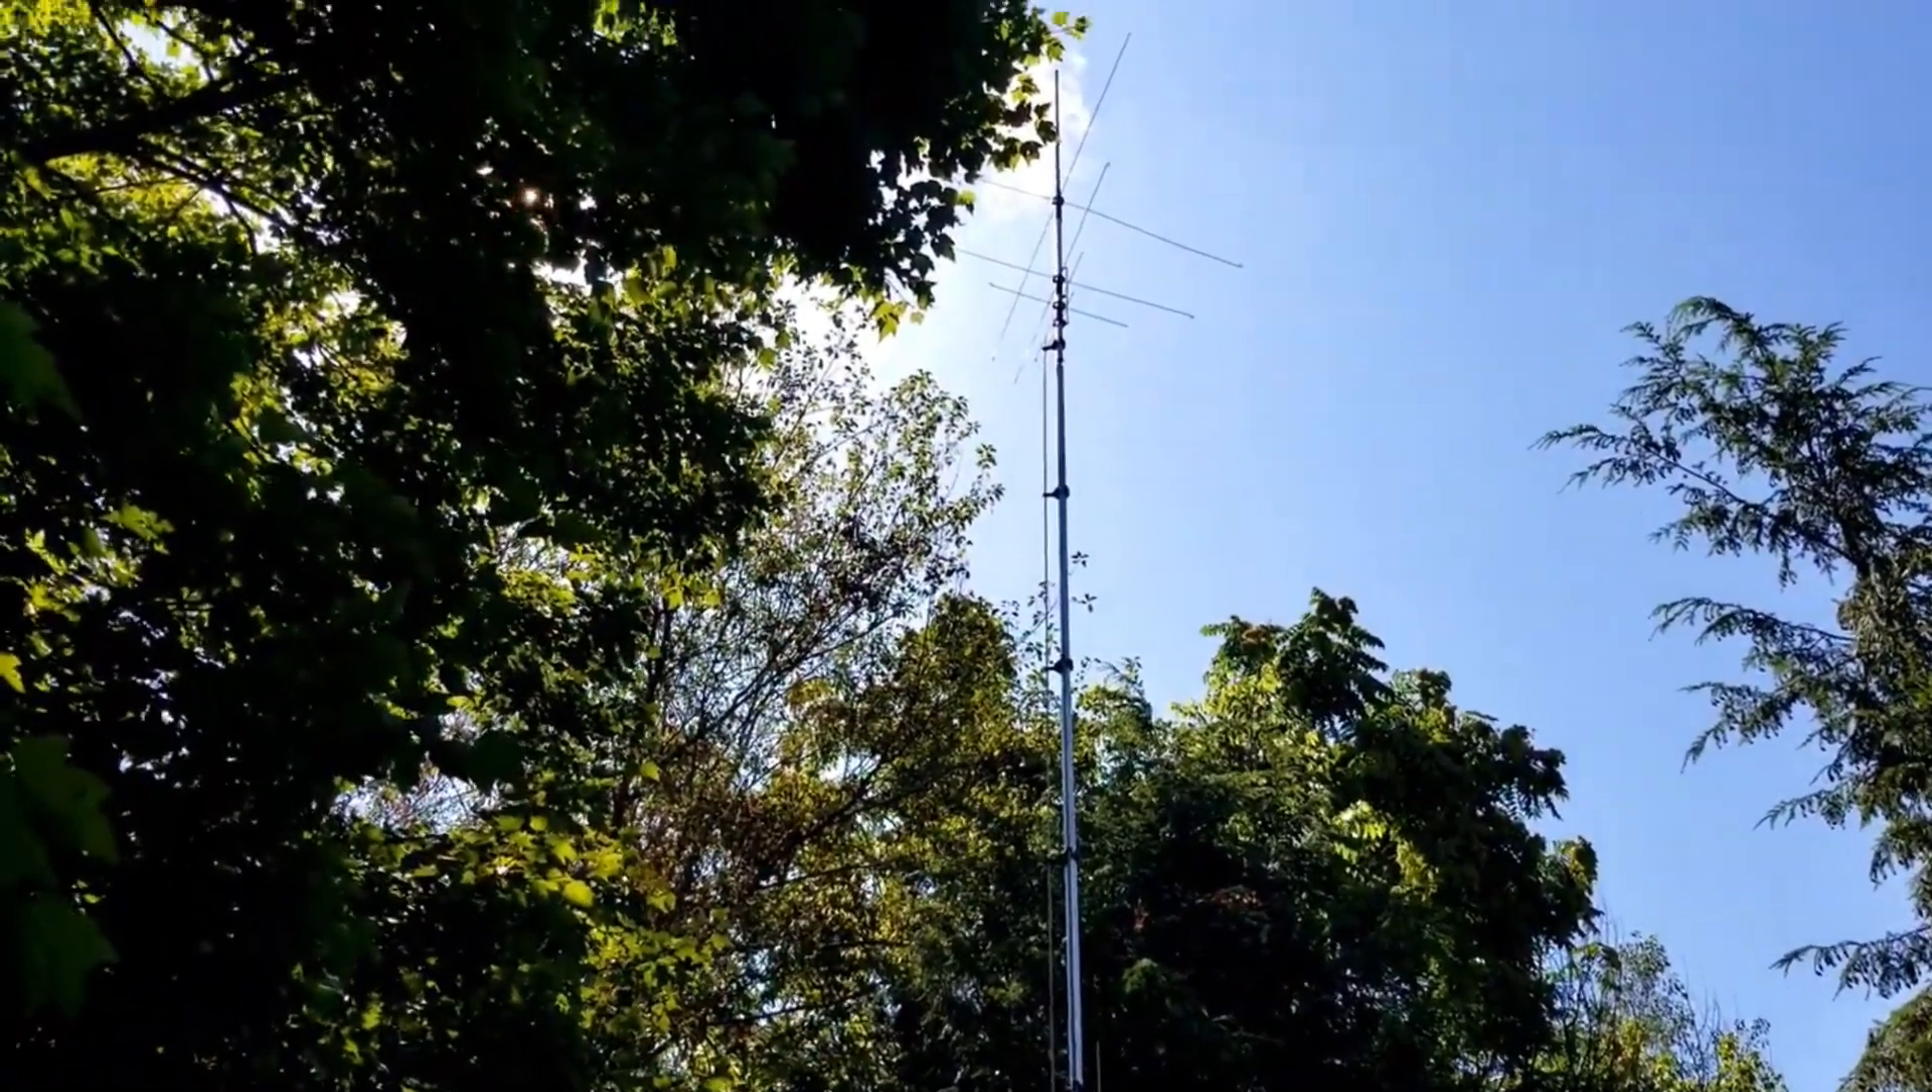The antenna is now on its mast.